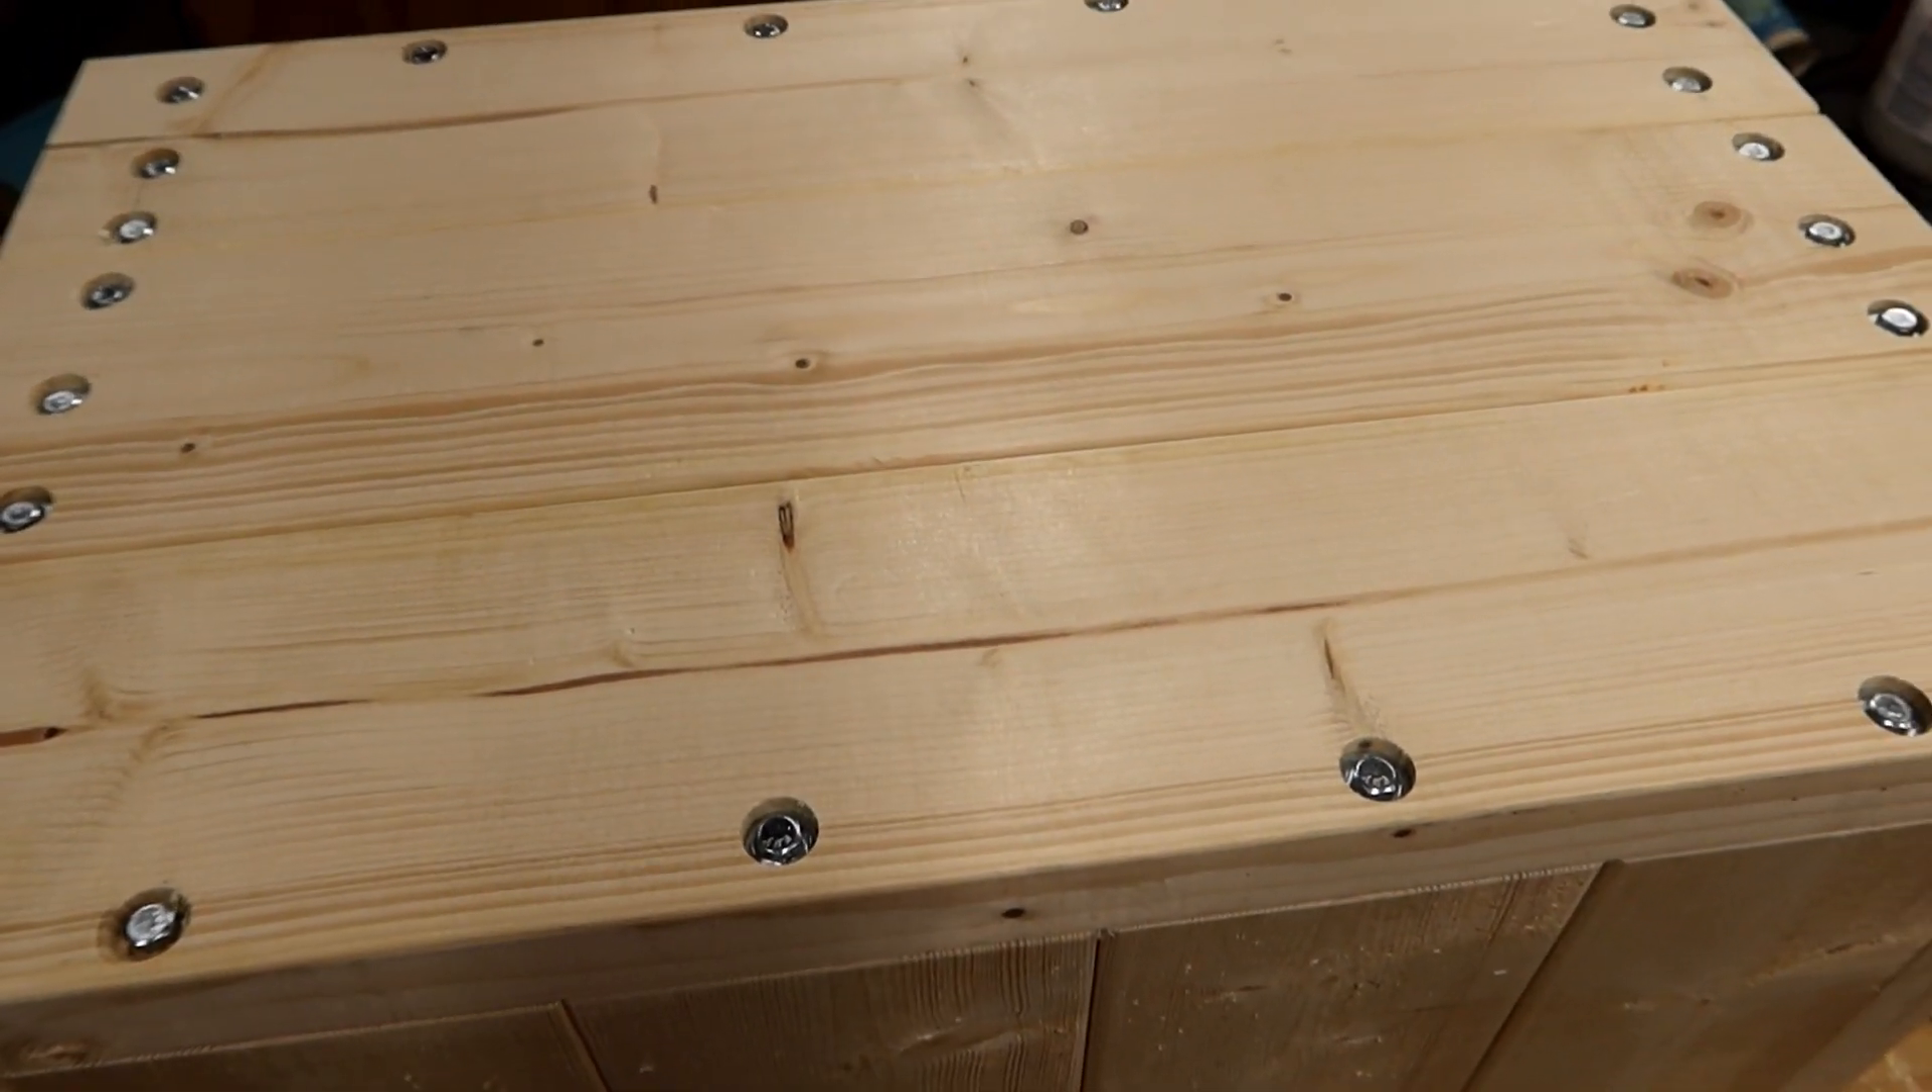I've got the sides all attached and I've securely attached, as you can see, the top to the sides.